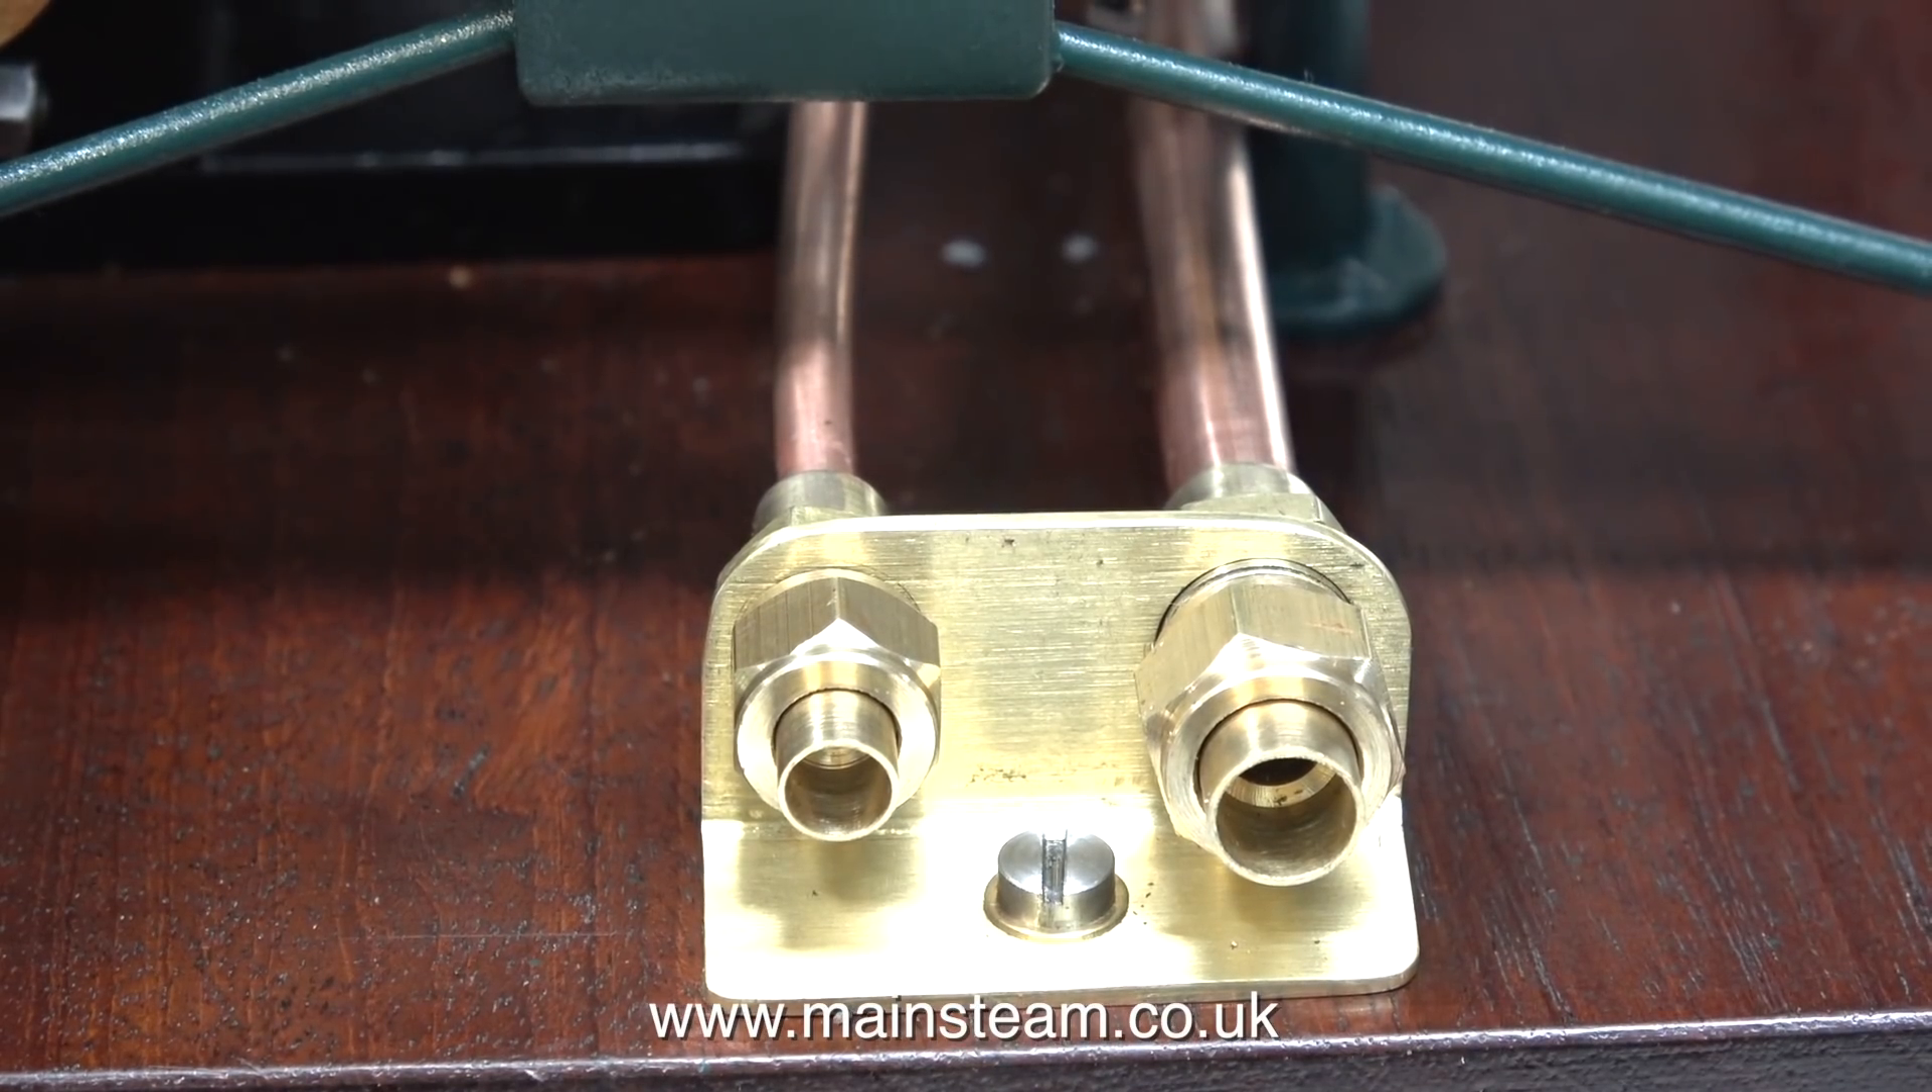And here's the finished bracket. It's held in place by one 5BA bolt.